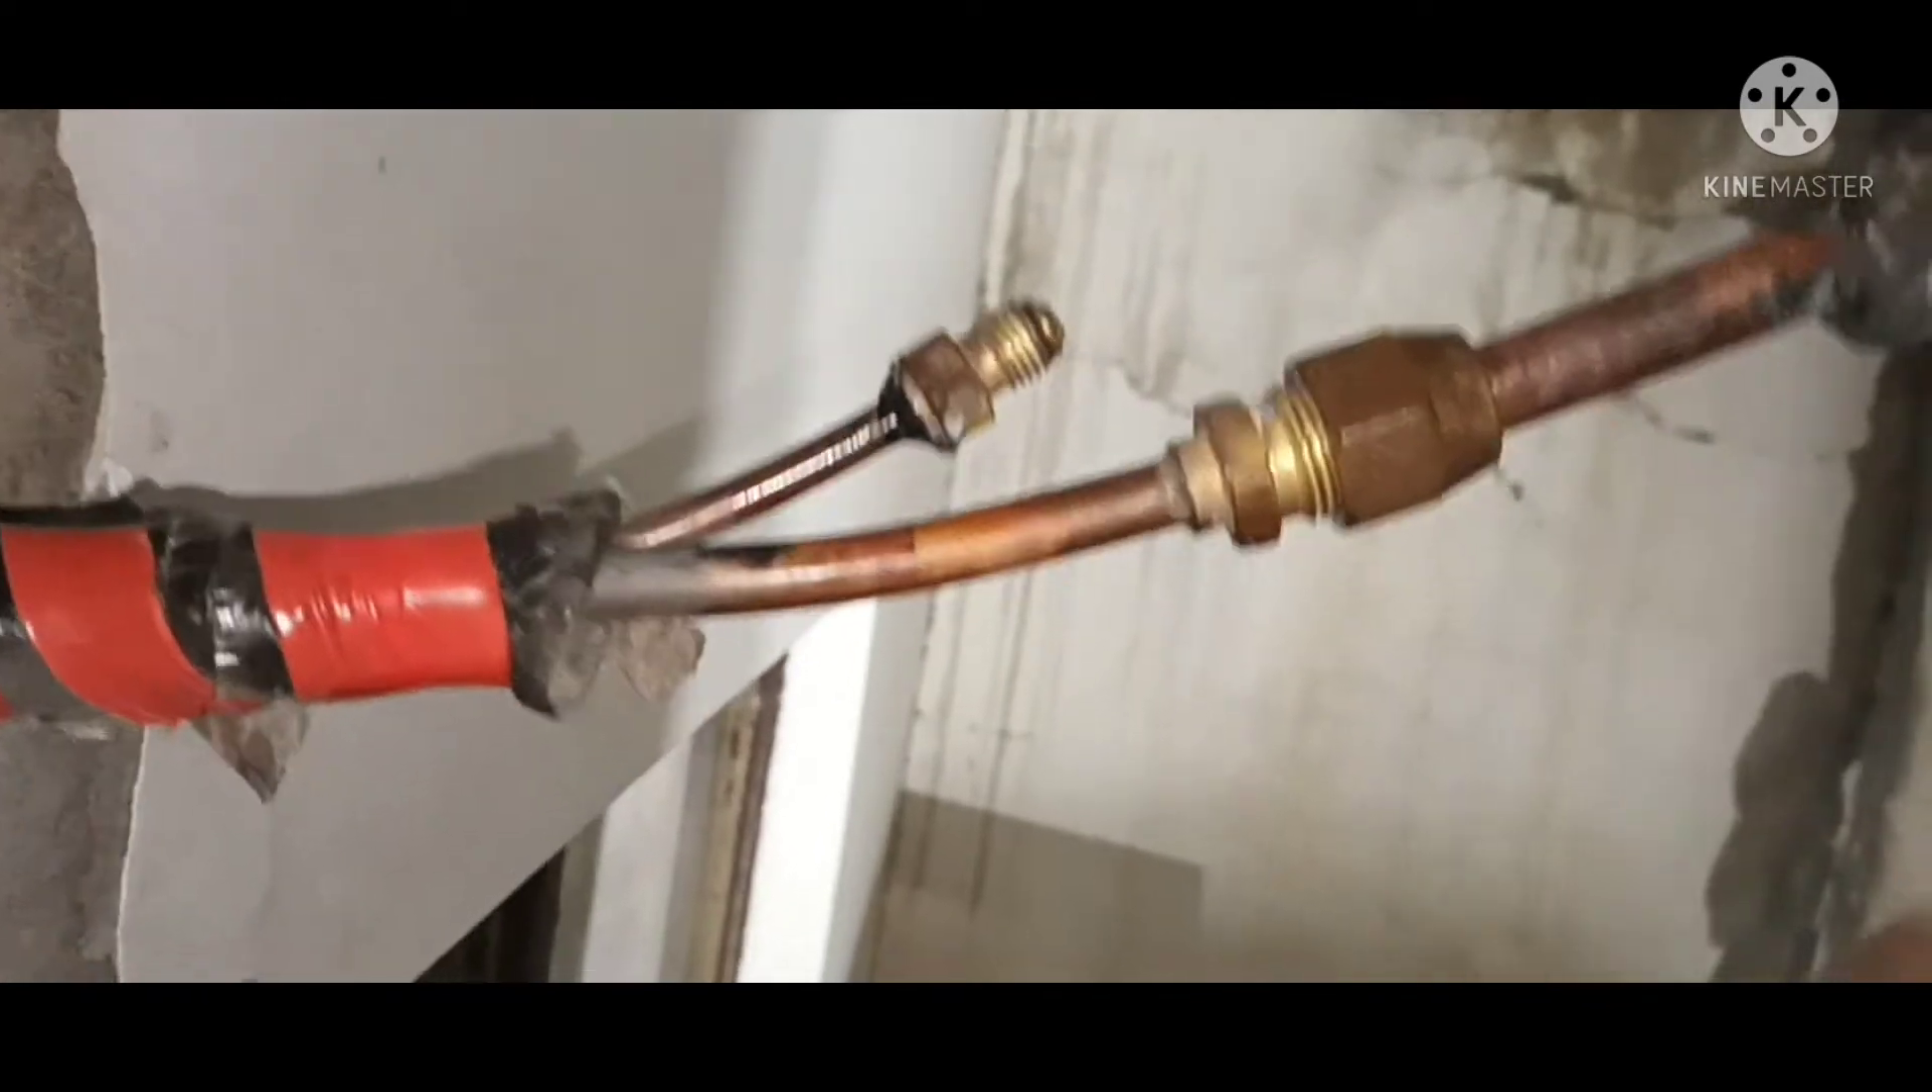اس فلیئر کے اوپر میں نے یہ فلیئر نٹ چڑھا دیا ہے۔